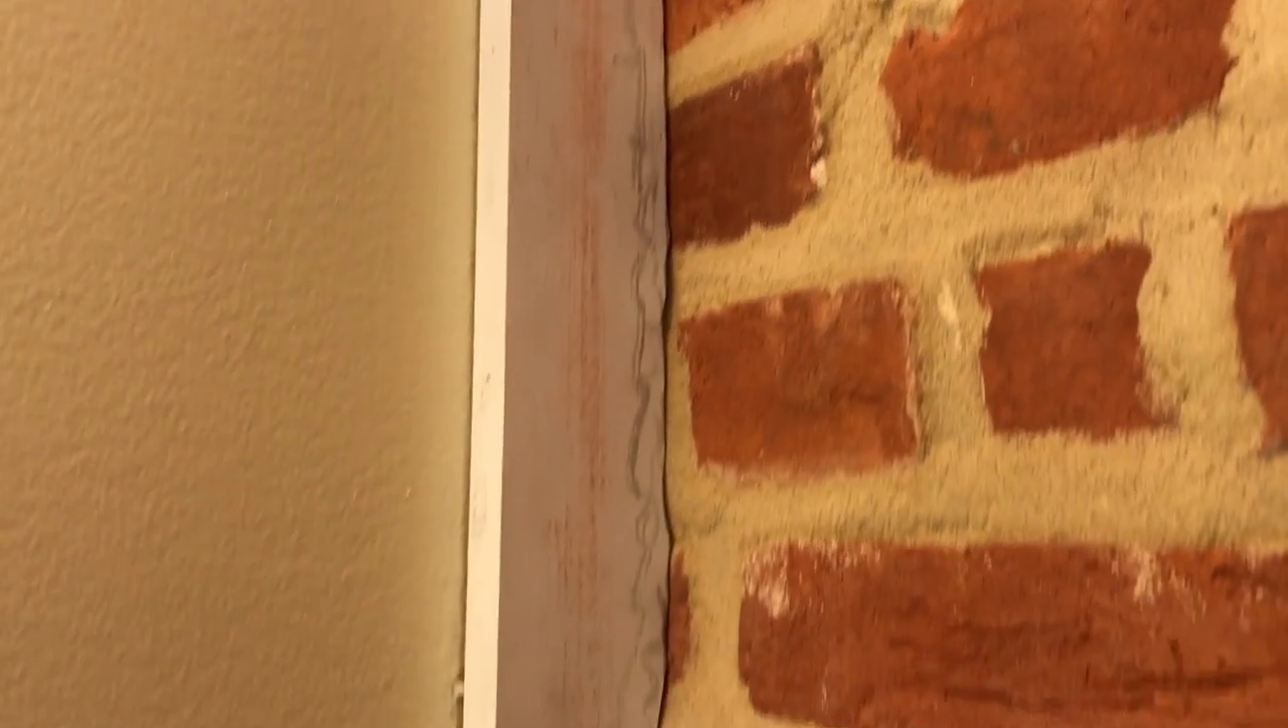Here you go there's your end result a nice tight-fitting piece of trim.